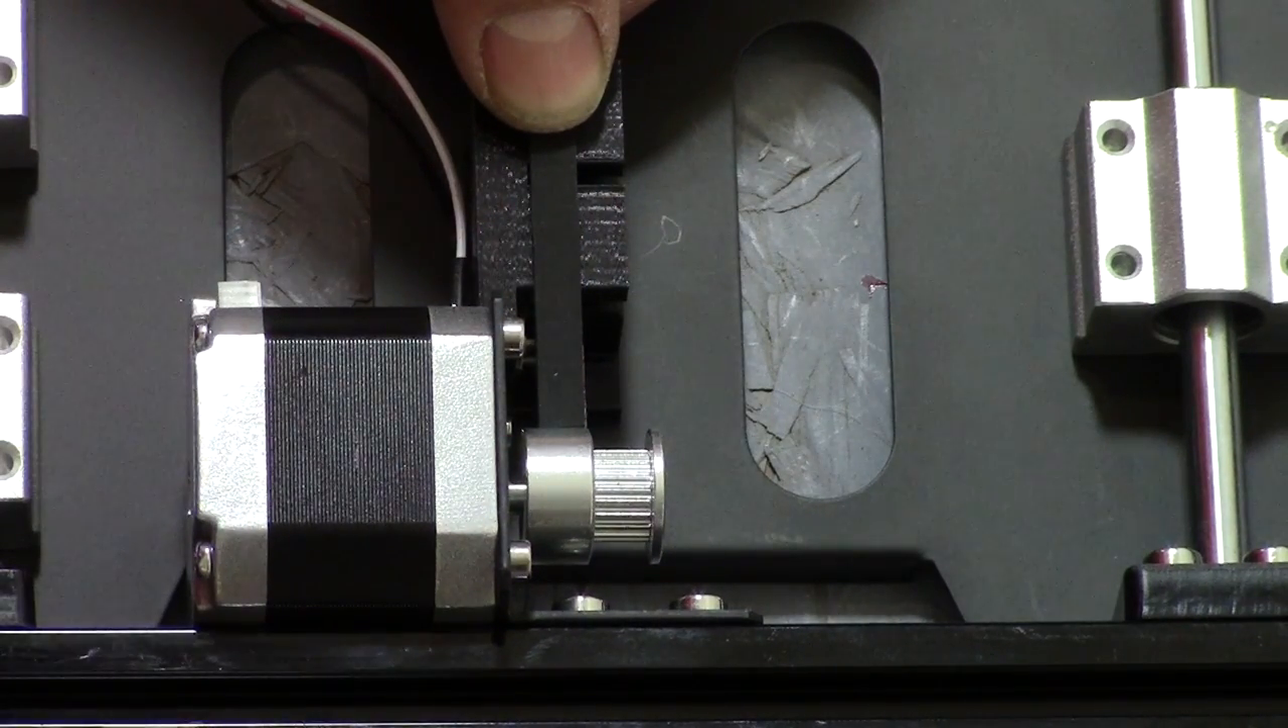So down here at the motor end, if I line my belt up at the bottom of the slot where it's going to go in, now you can see that this is off by a pretty fair amount.